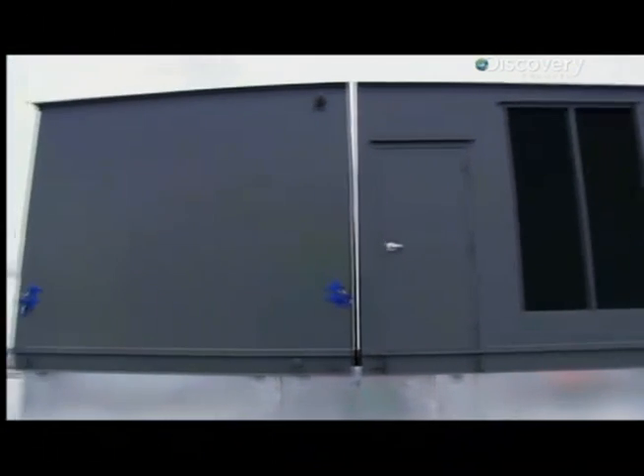The units have all been lifted, but there's a gap separating the two halves.